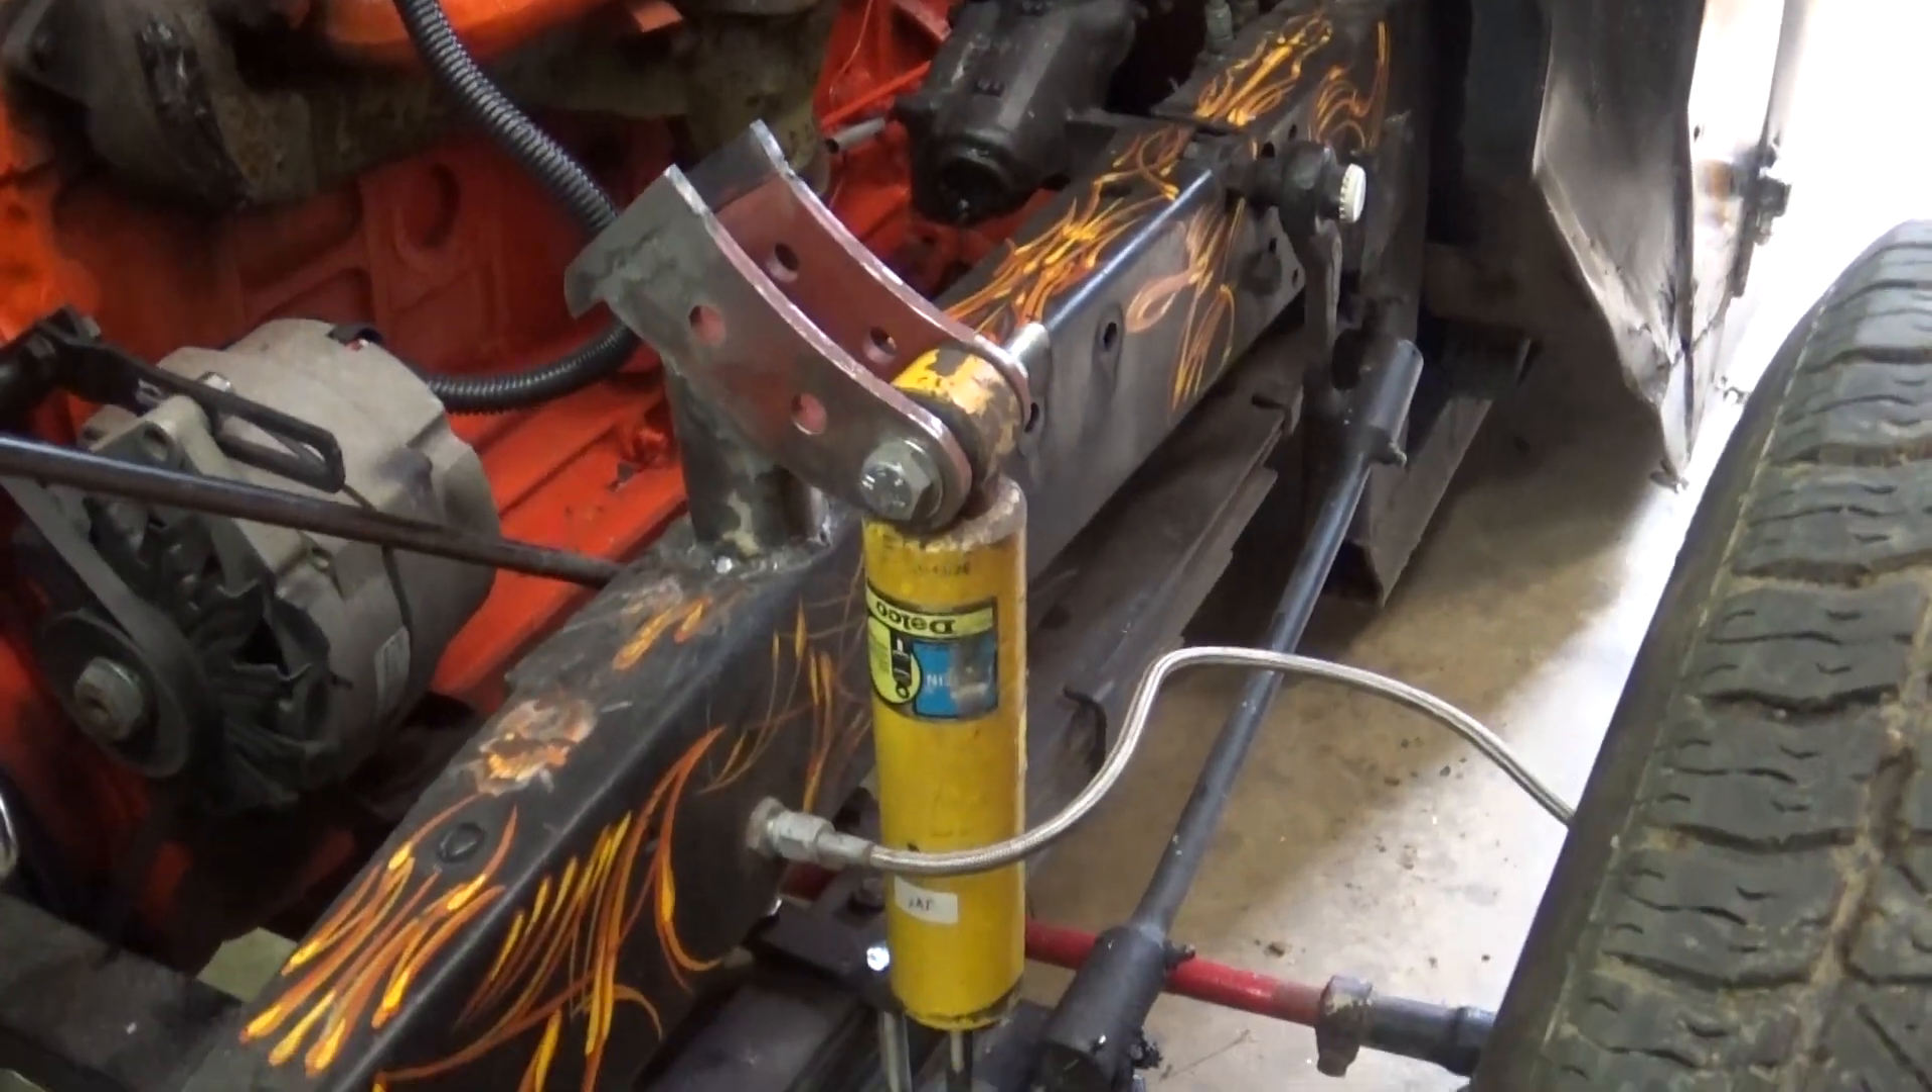I got the shocks mounted back up.